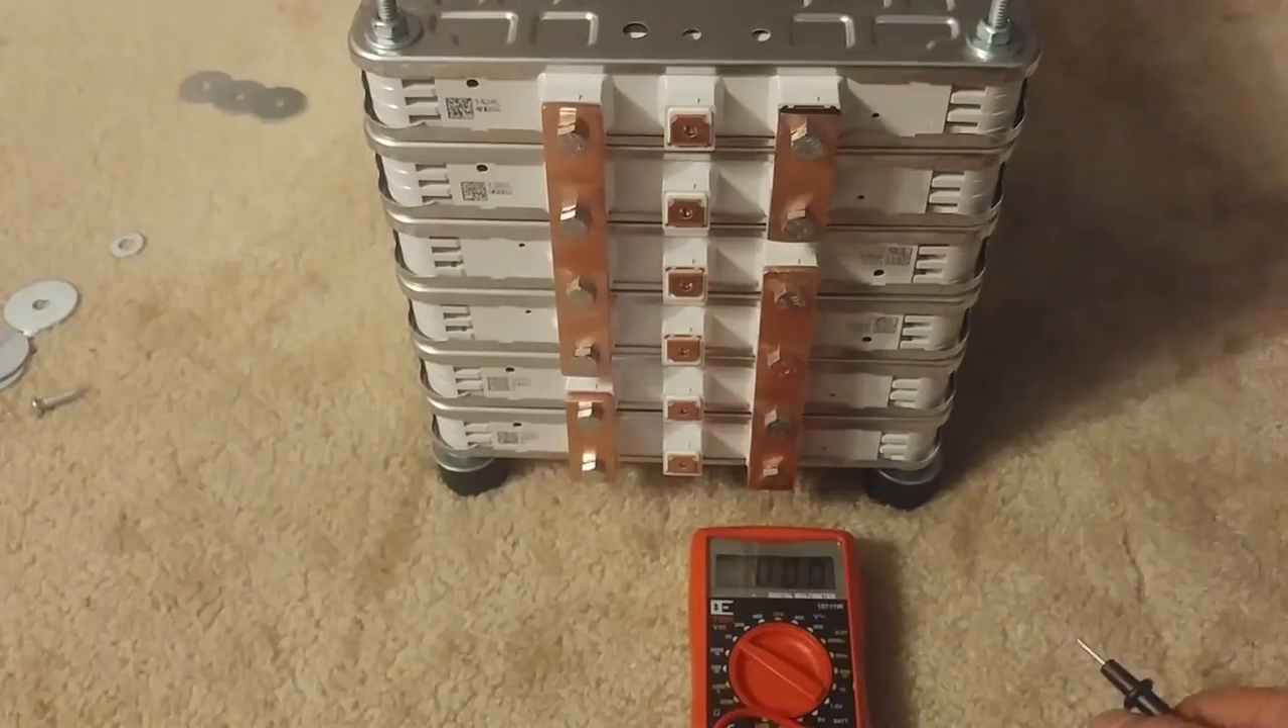All right, bus bars are on, perfect.